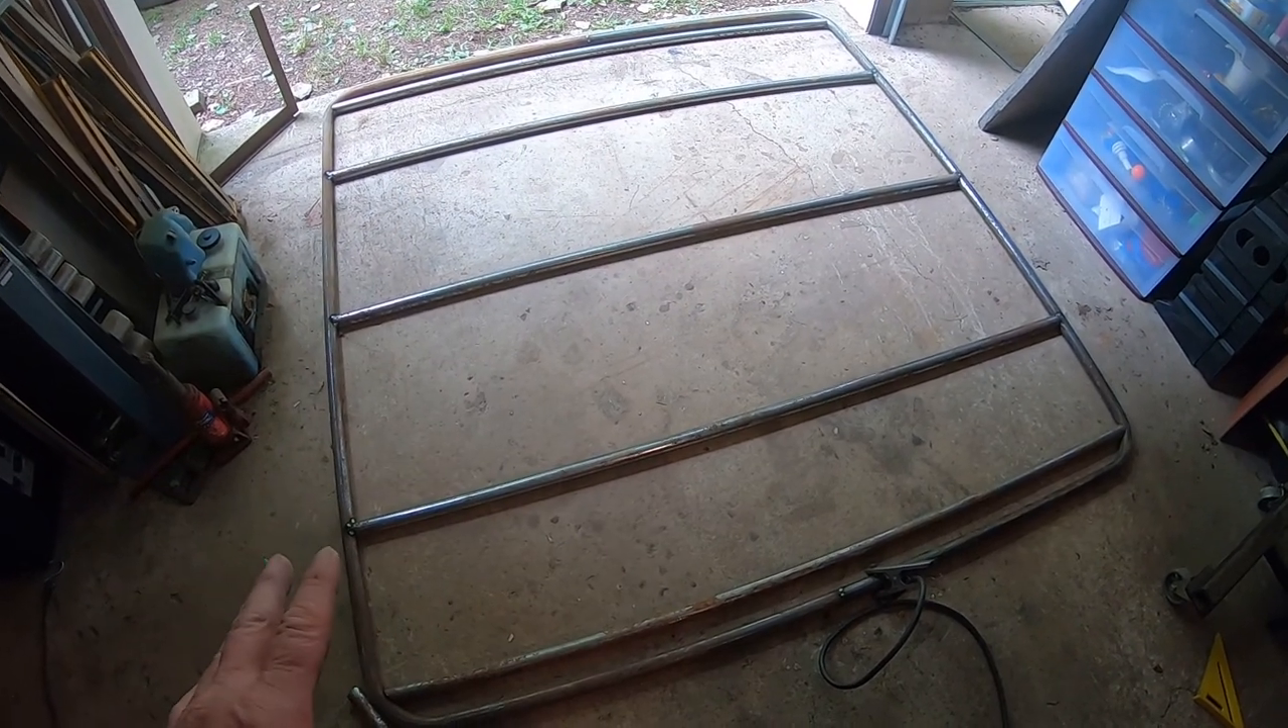Now we've got our canopy top all tacked up next thing is to put our supports on.